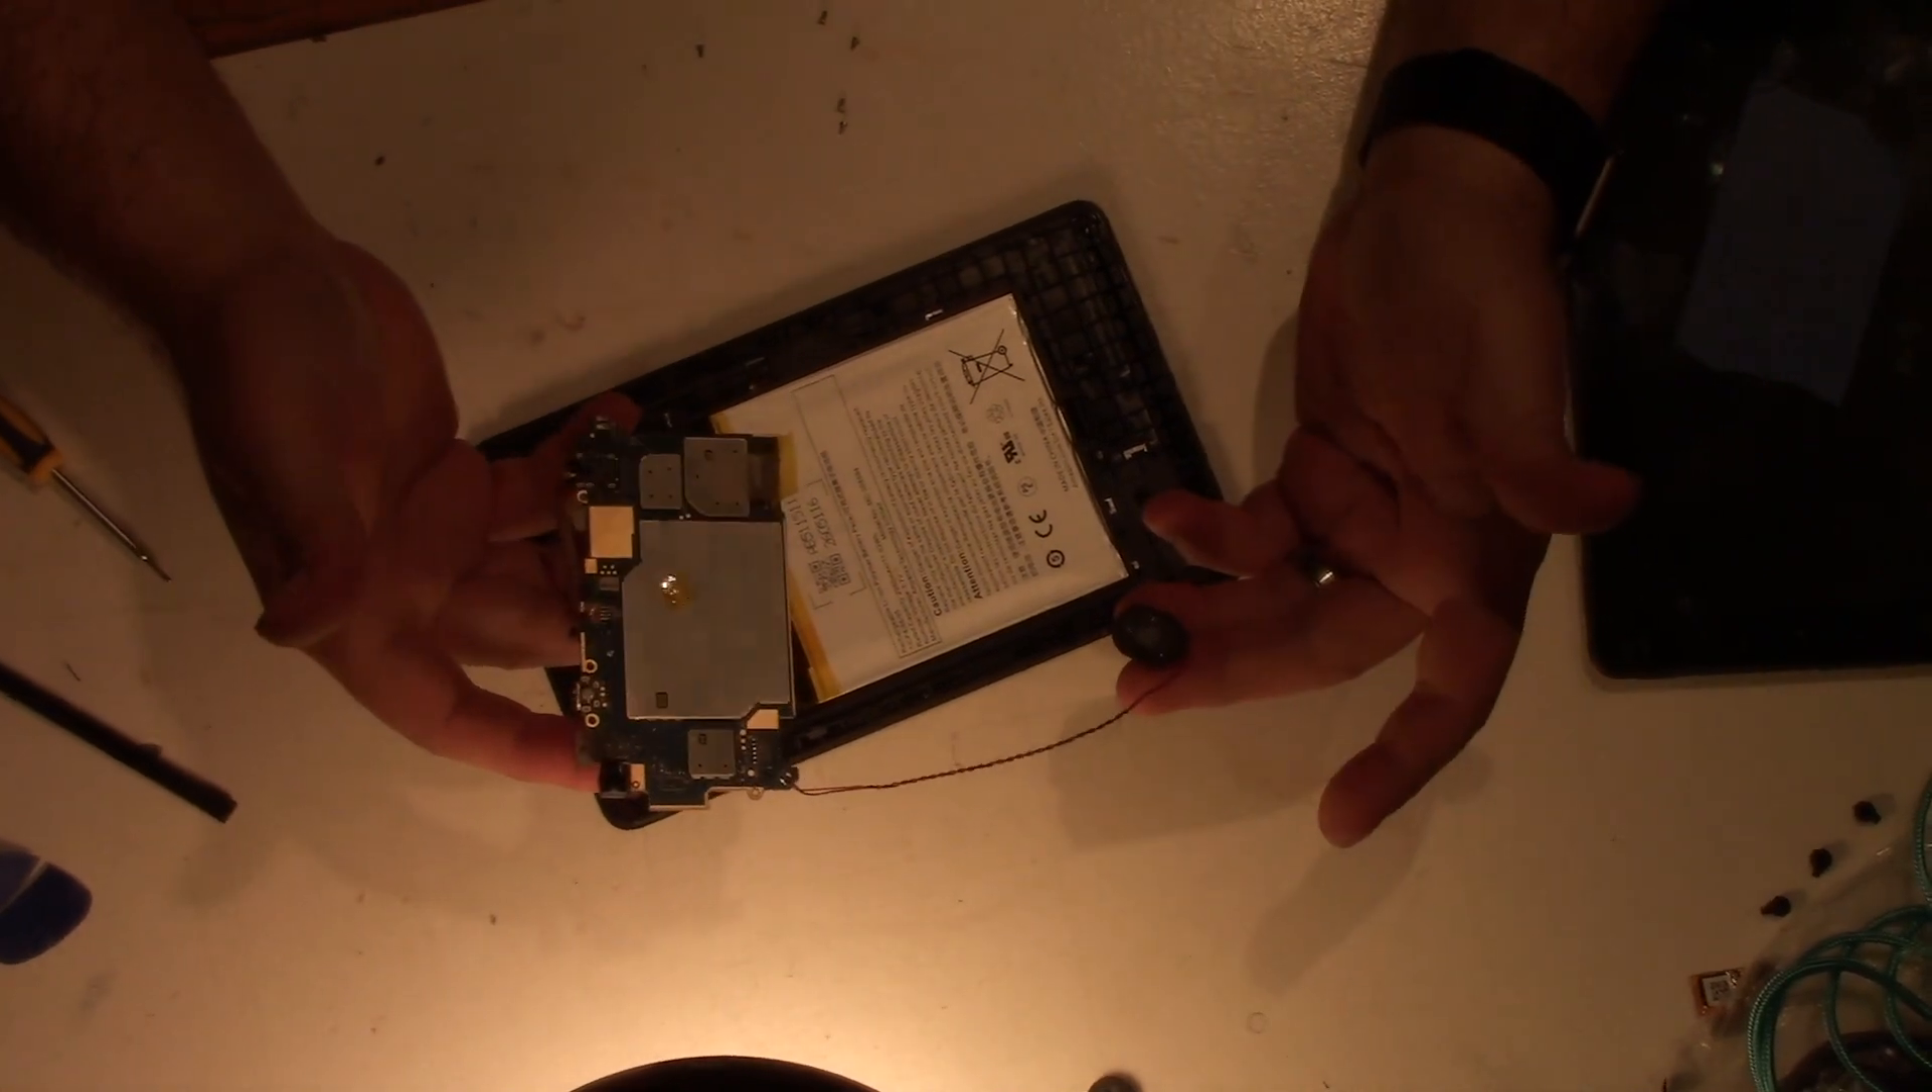Alright, as you can see, now the board is free. So that's the whole board with the speaker.